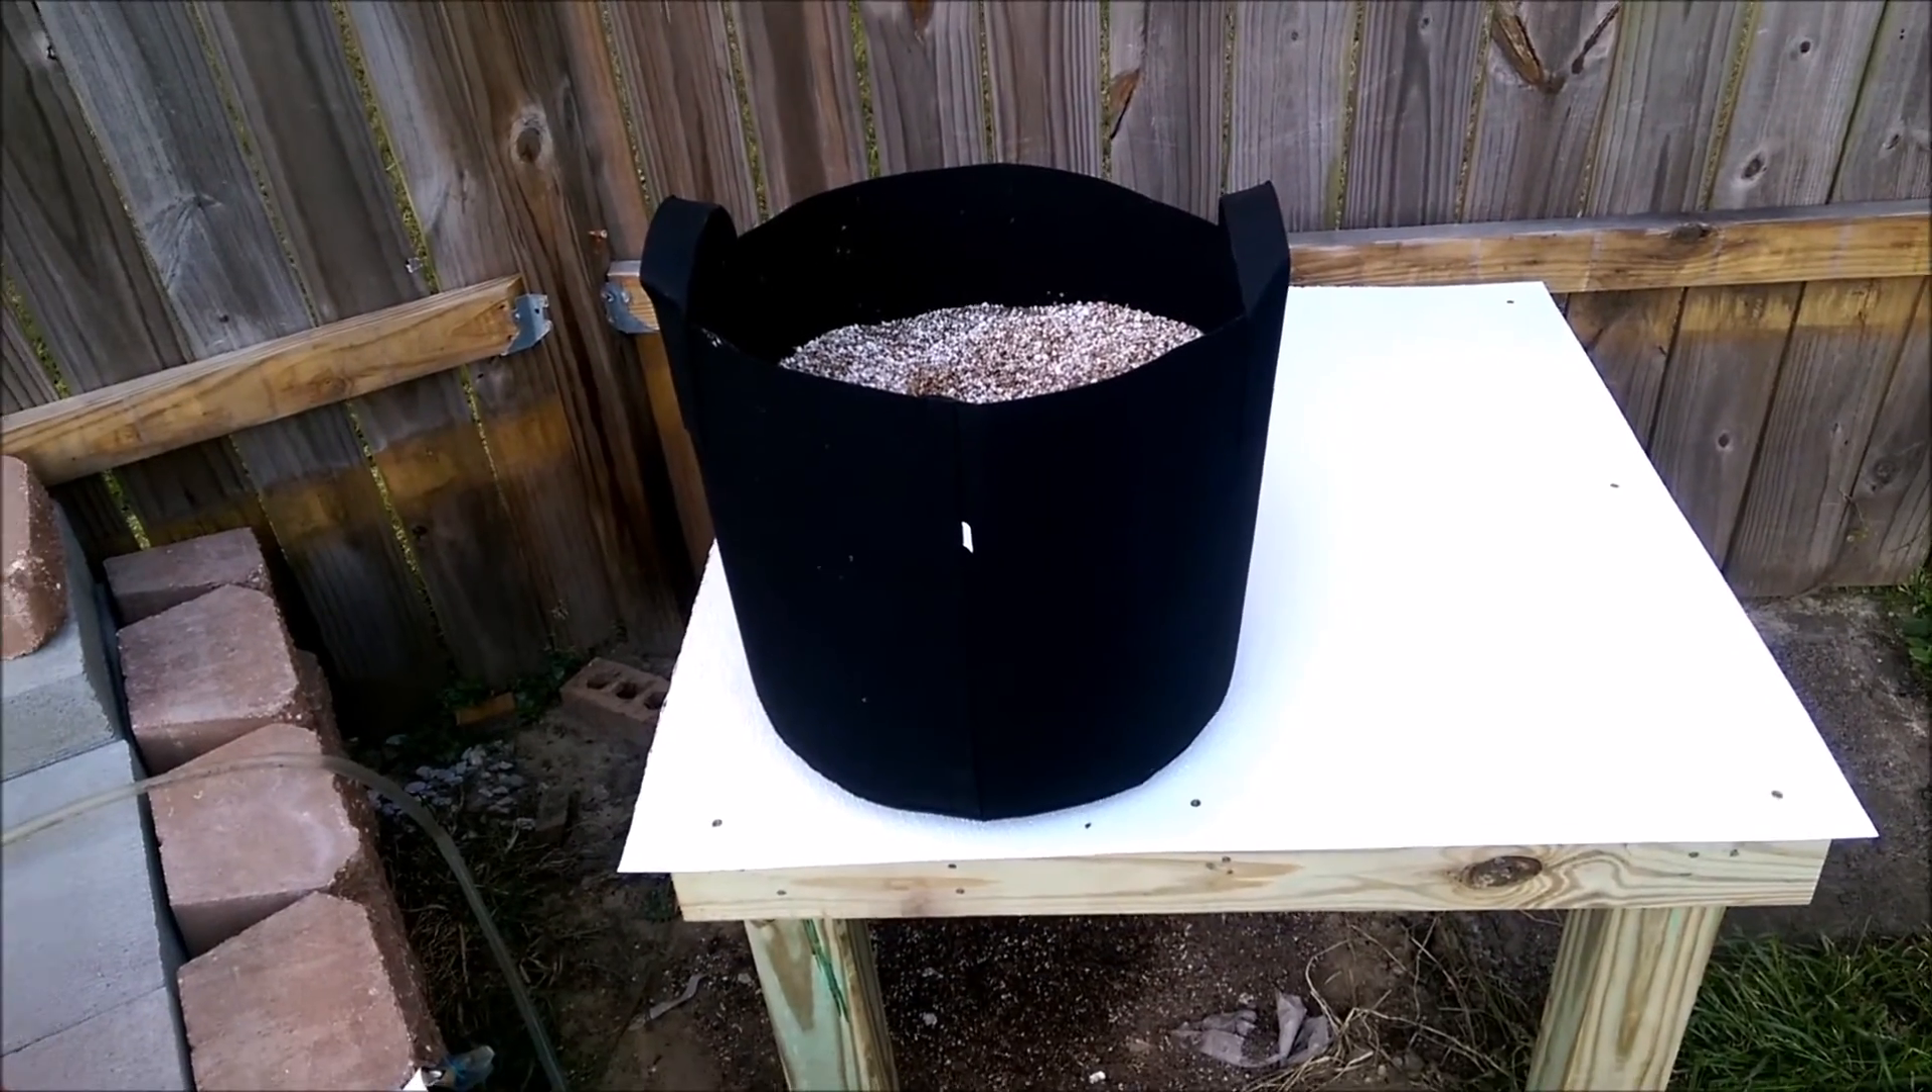I did get my table pretty much constructed. I've got this plastic top on it, which should shed water pretty well.